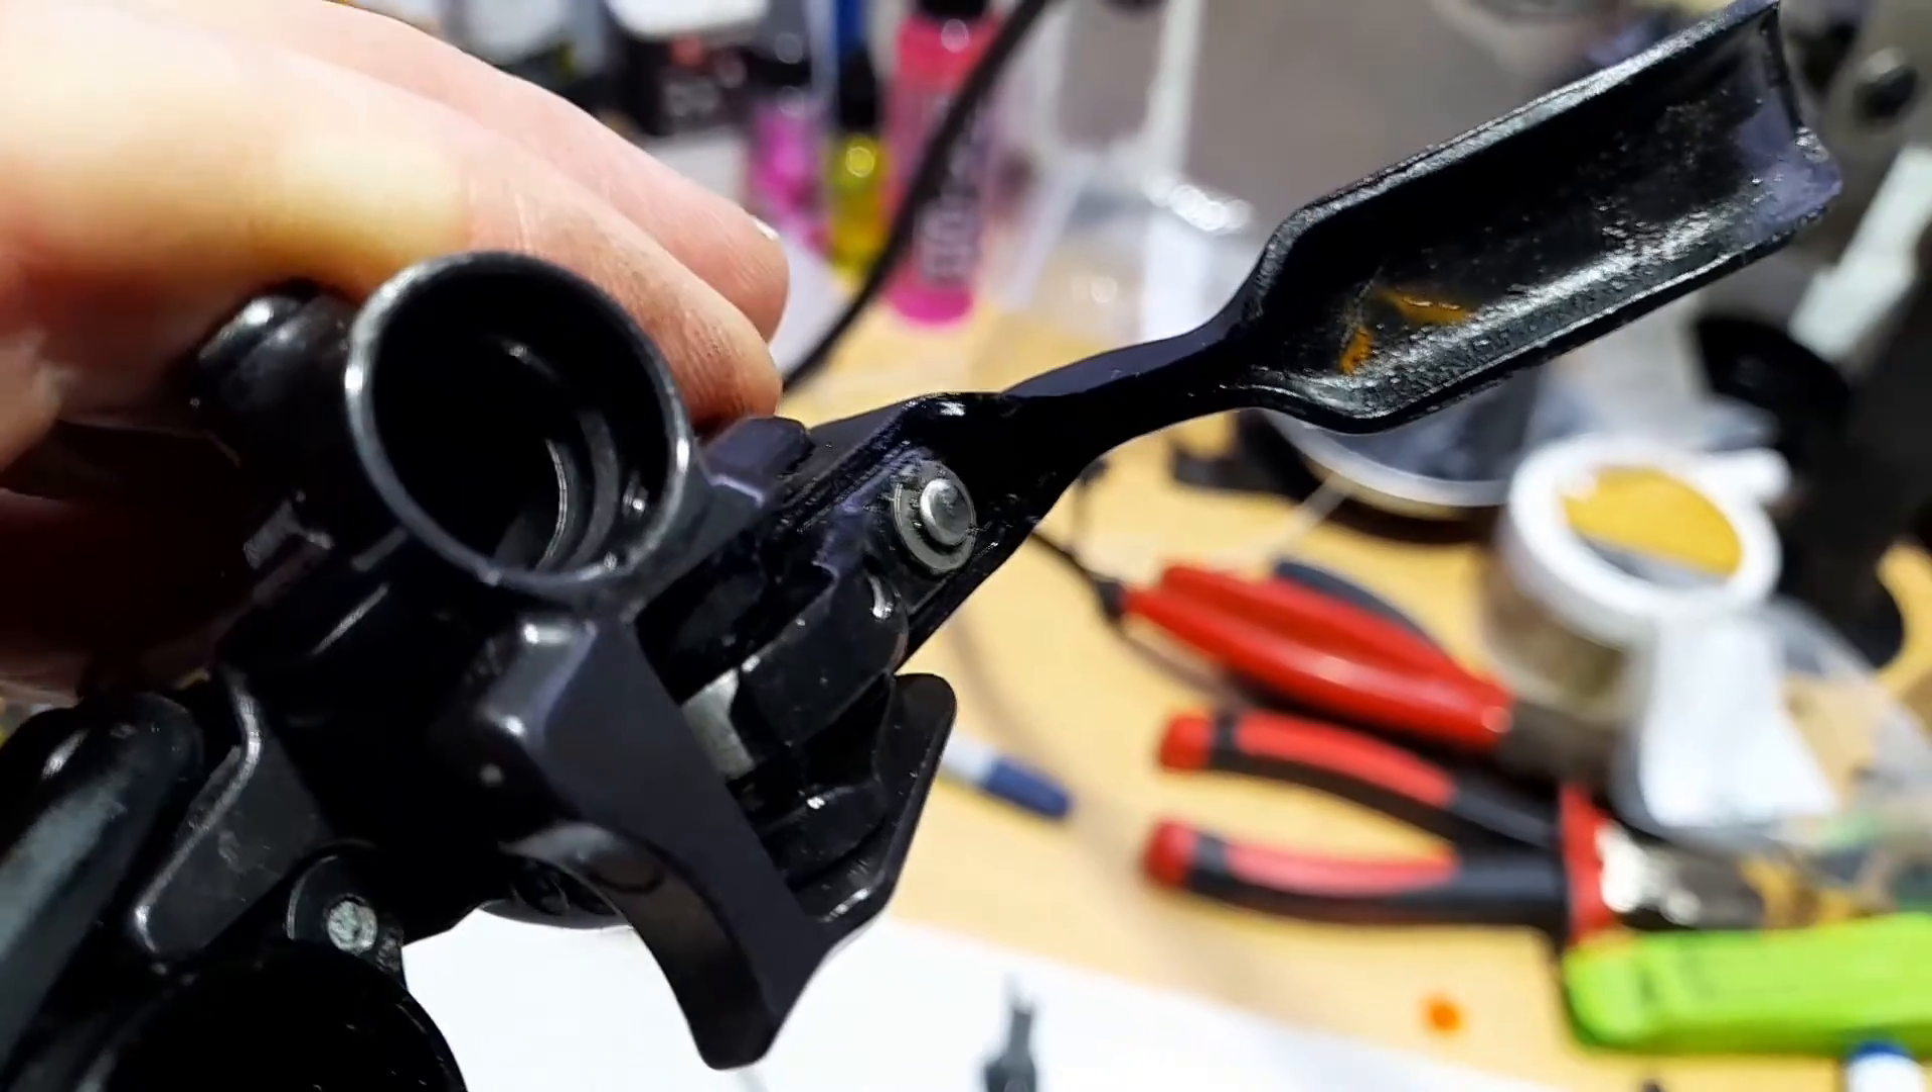But that's the the end cap gone from the master cylinder and you can actually see if it's not too blurry the thread heading towards the lever there from the grub screw.